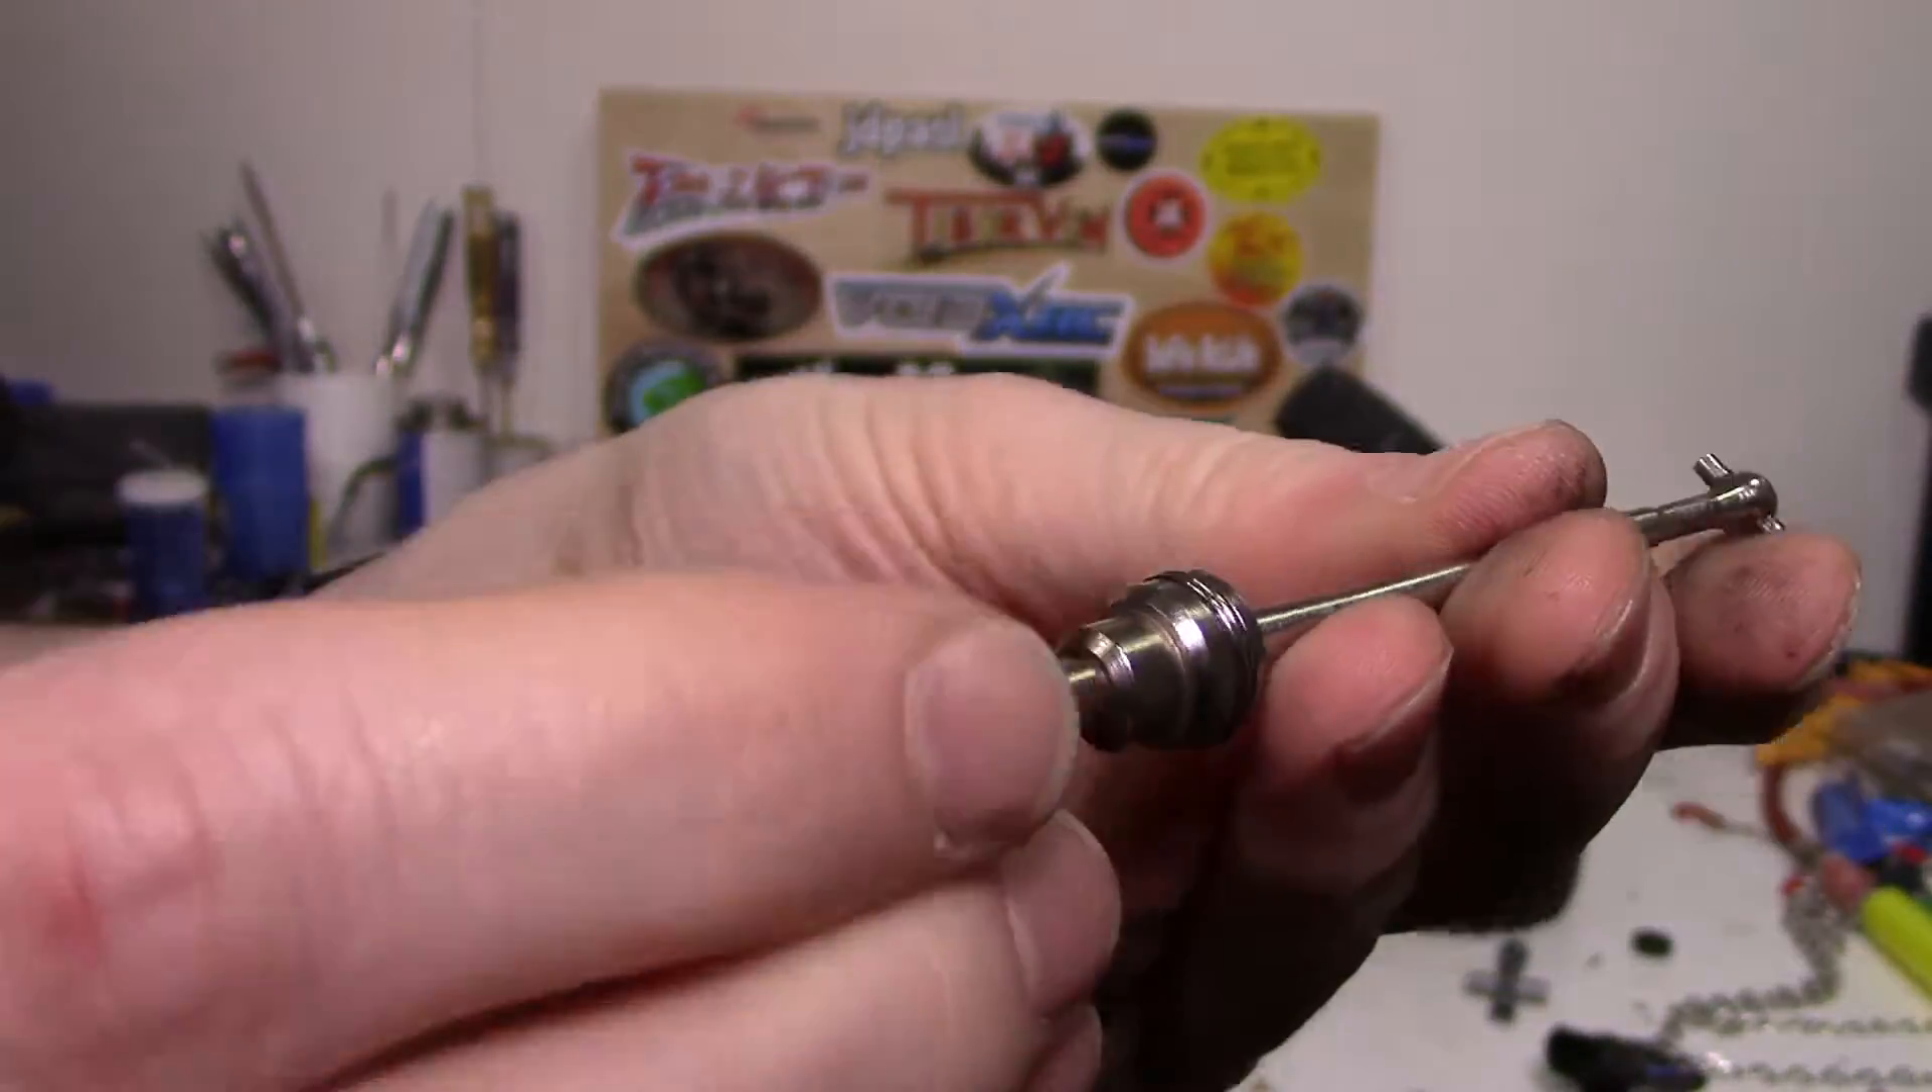There we go the new drive shaft is together.